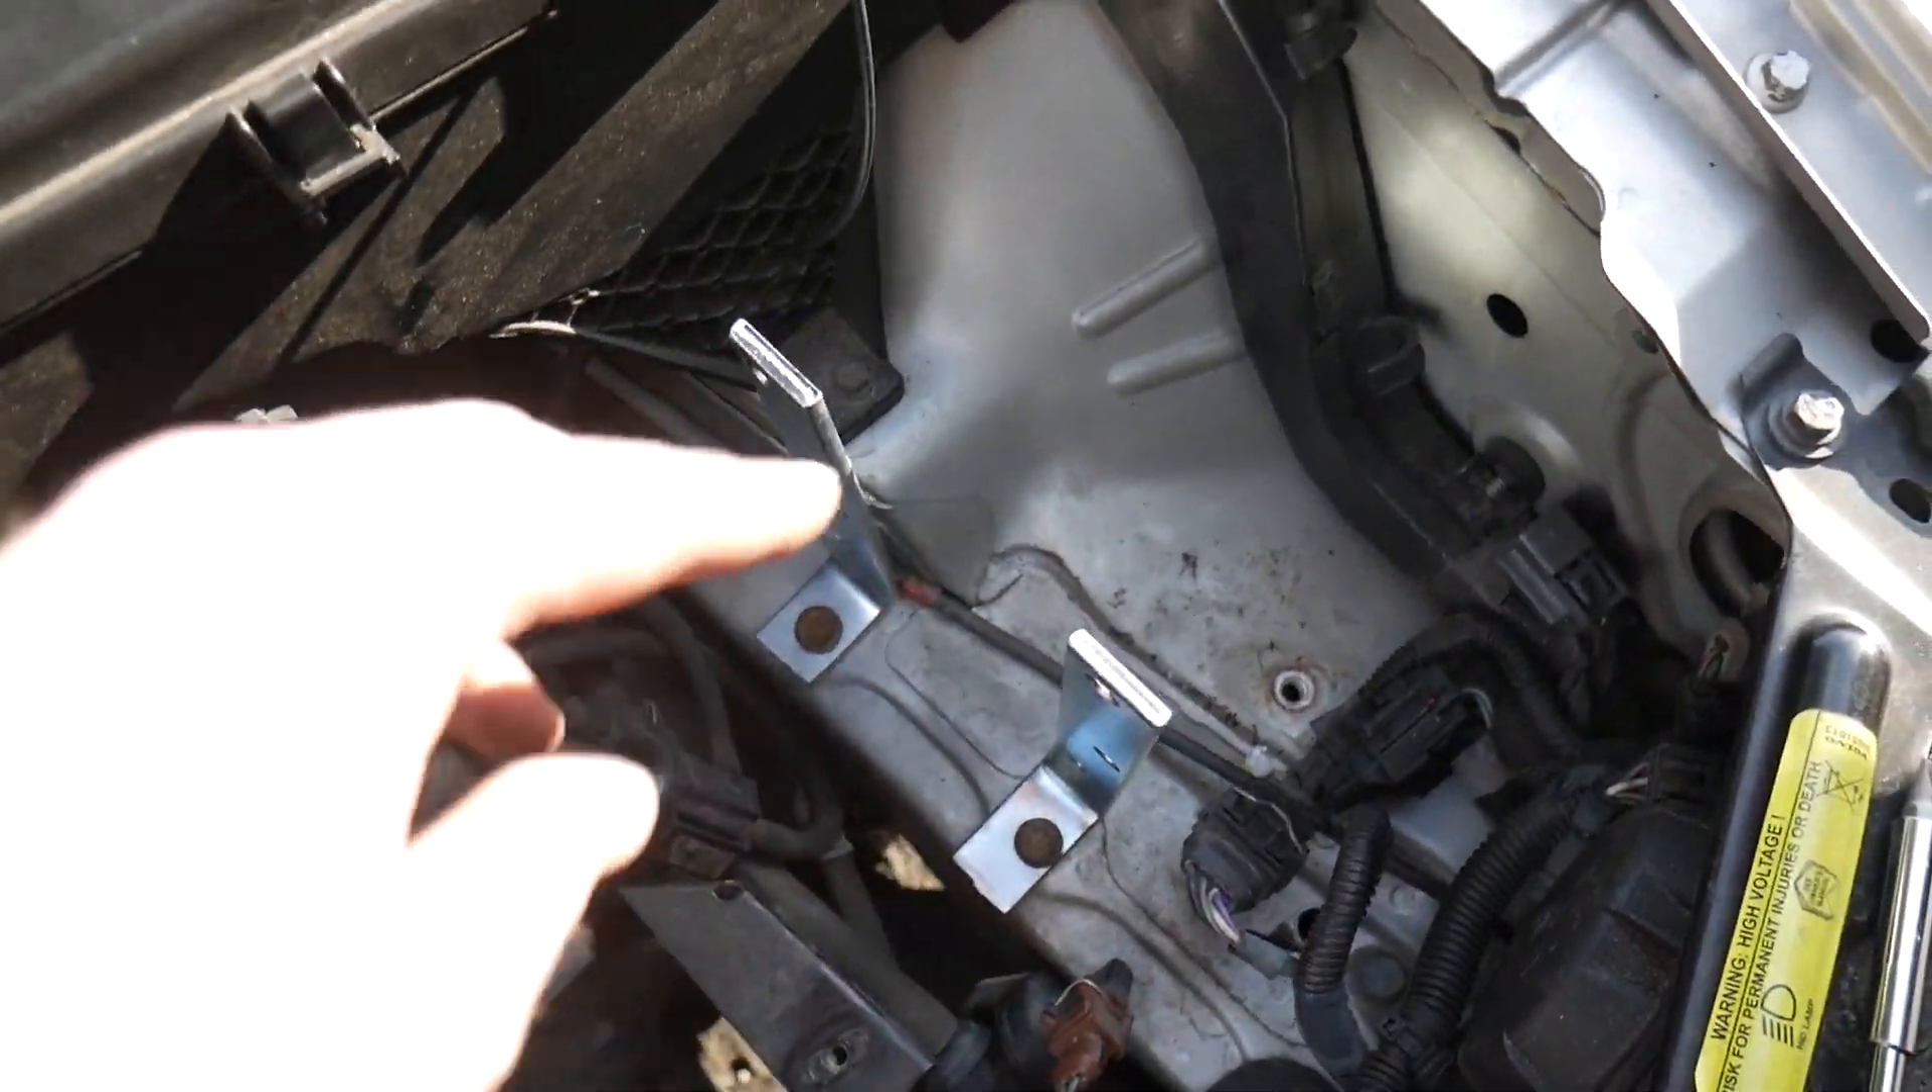So we have two of the brackets in the tank's going to go on this side and we're going to see if the pump will fit on this side.